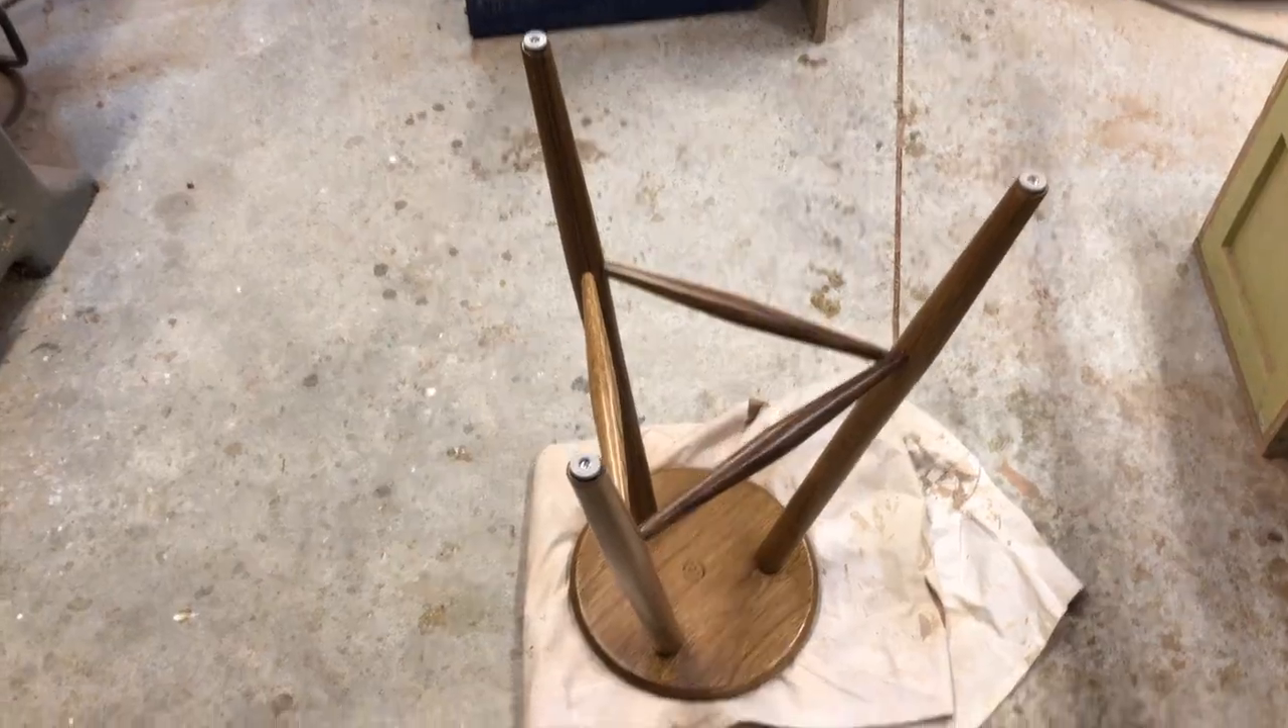Okay so the little feet are attached now and the reason I've put these on is because this is going to be in the outdoor area of the bar it'll be sitting on pavers.